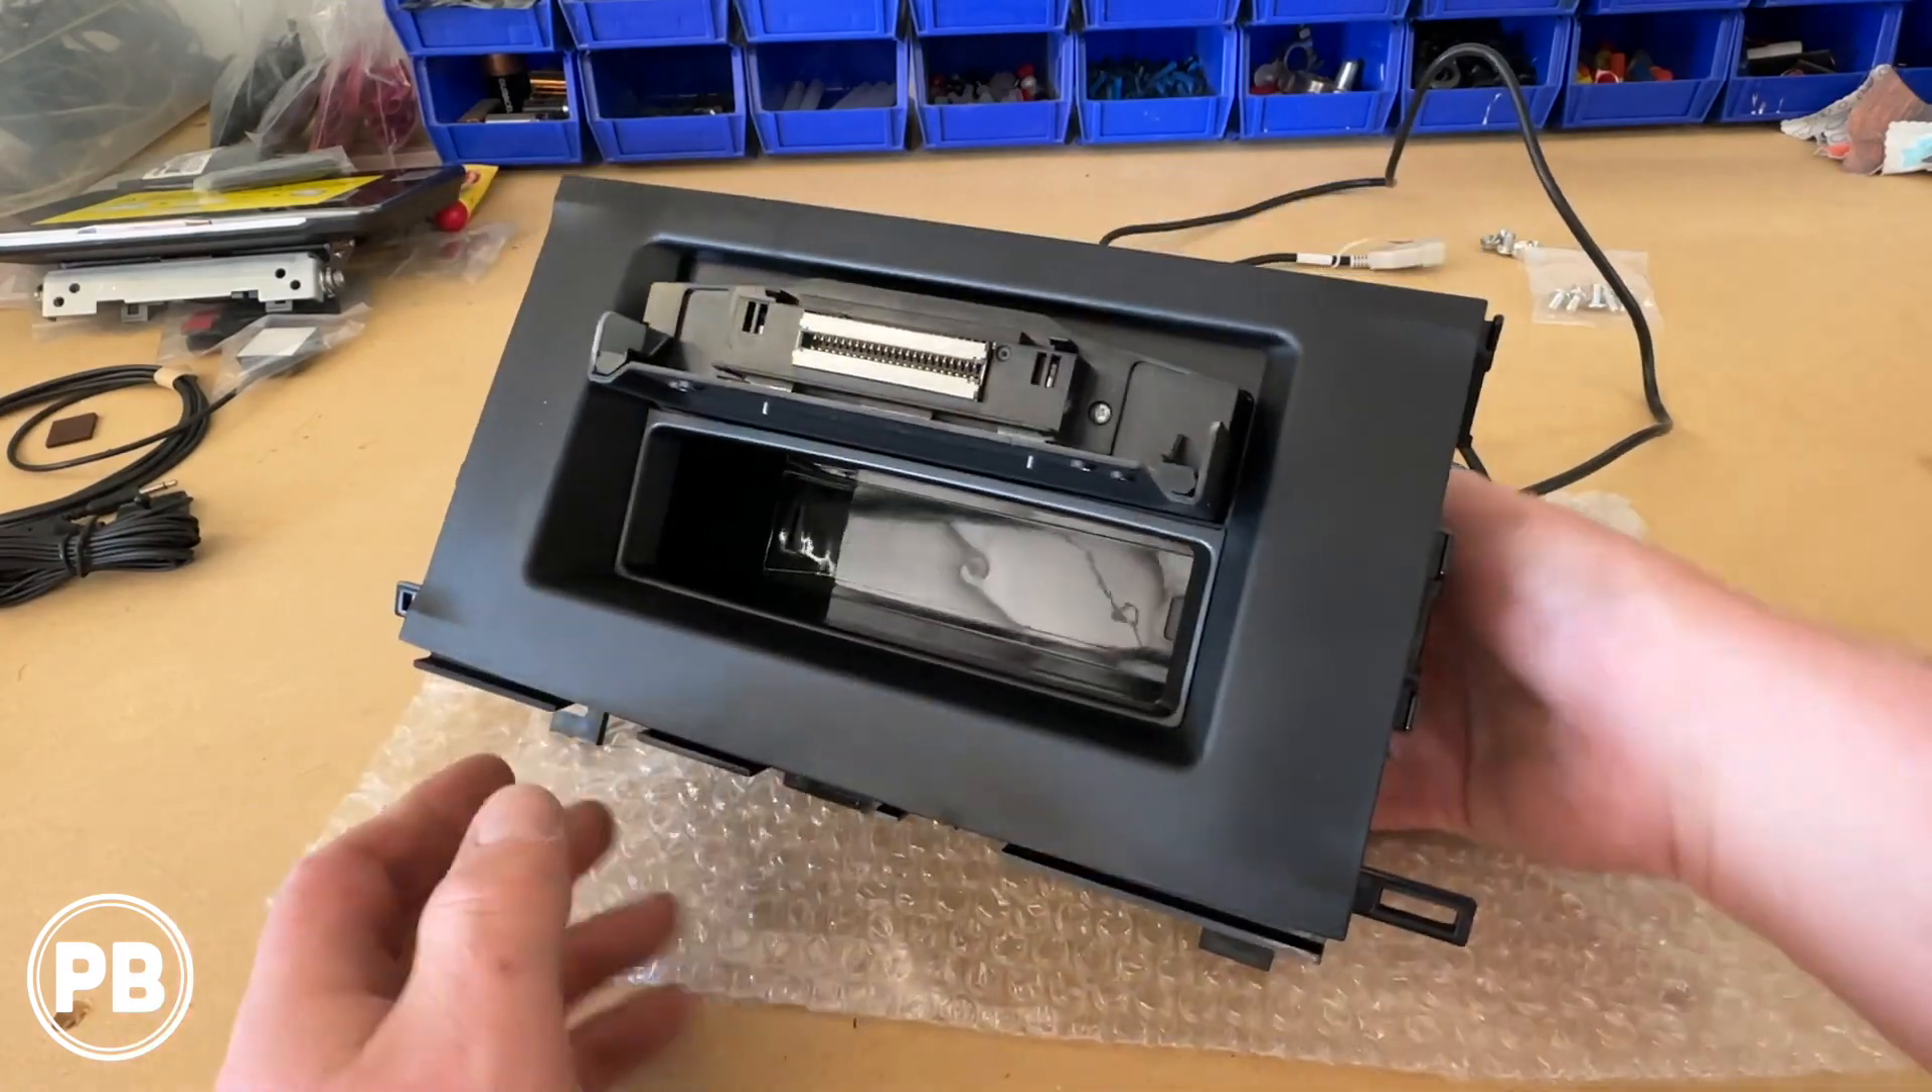So we got the dash kit assembled.